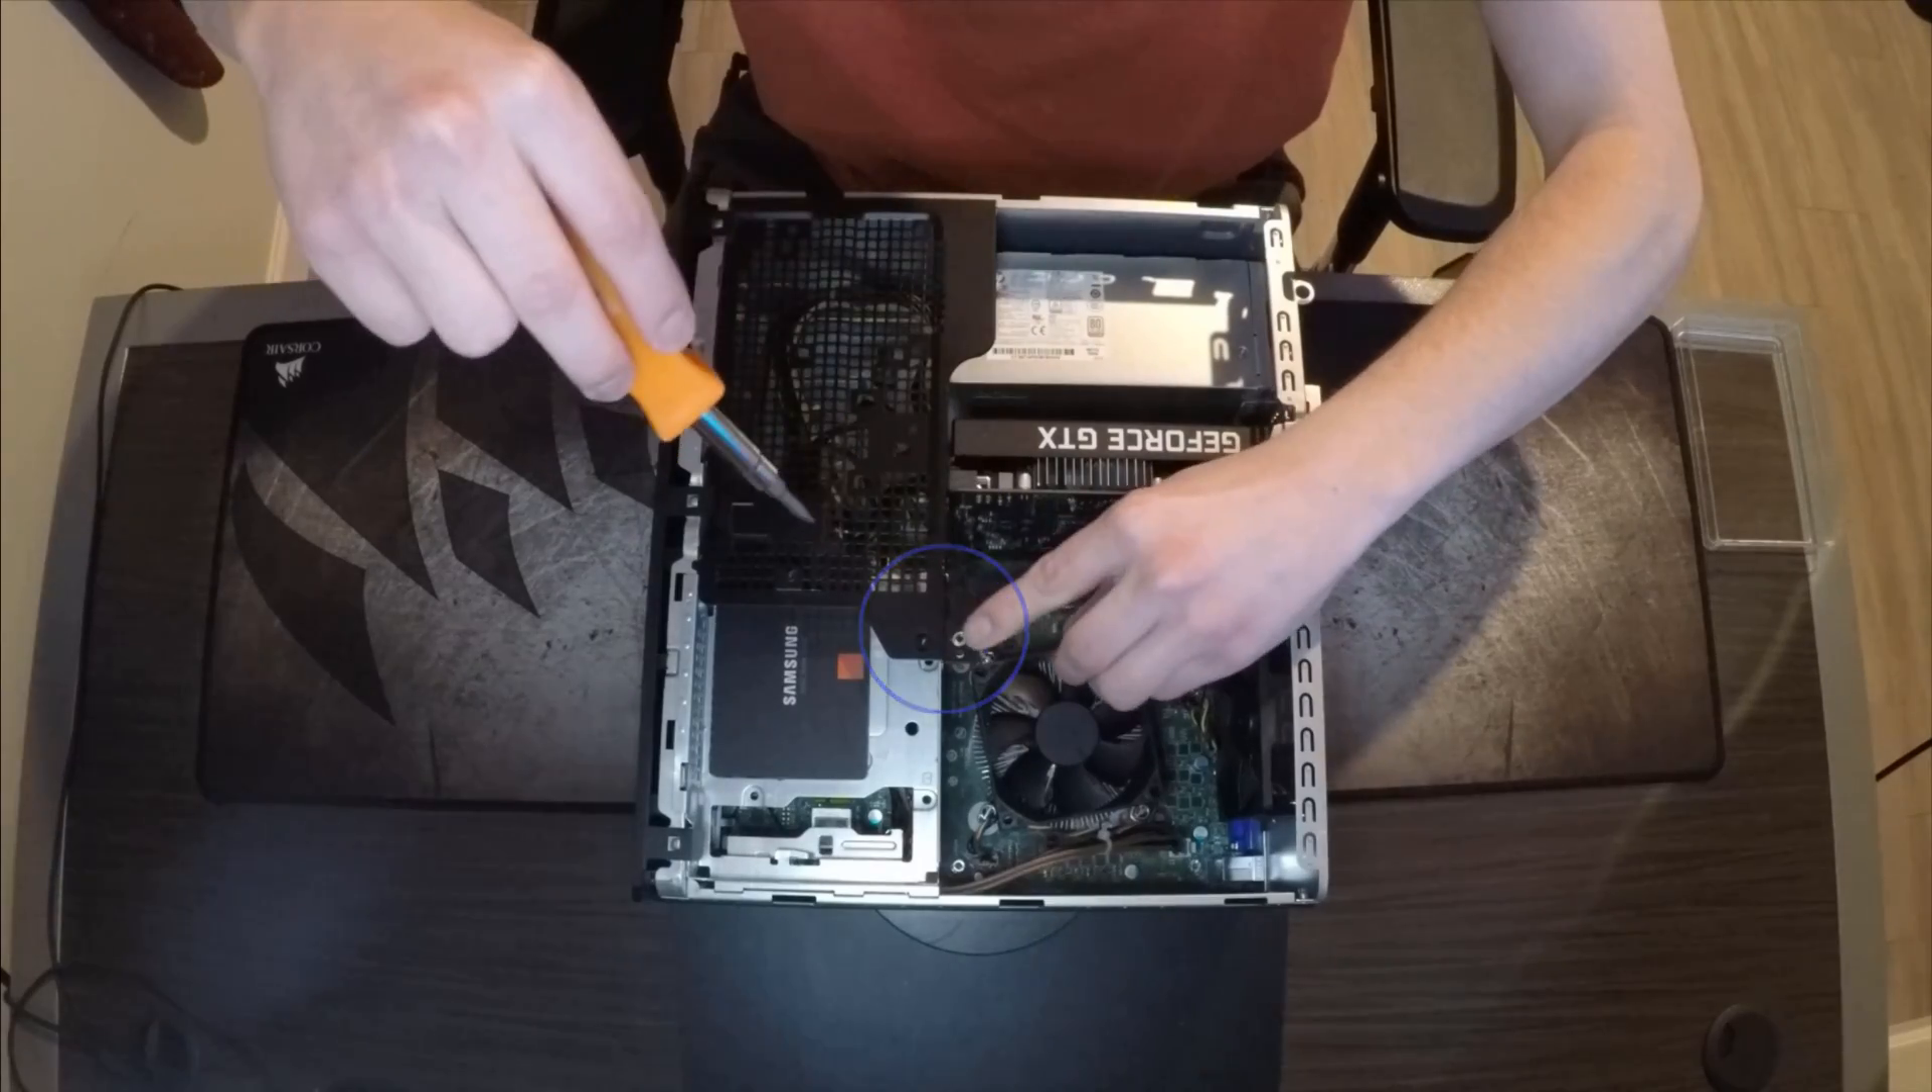And you just got to put the side panel back on.